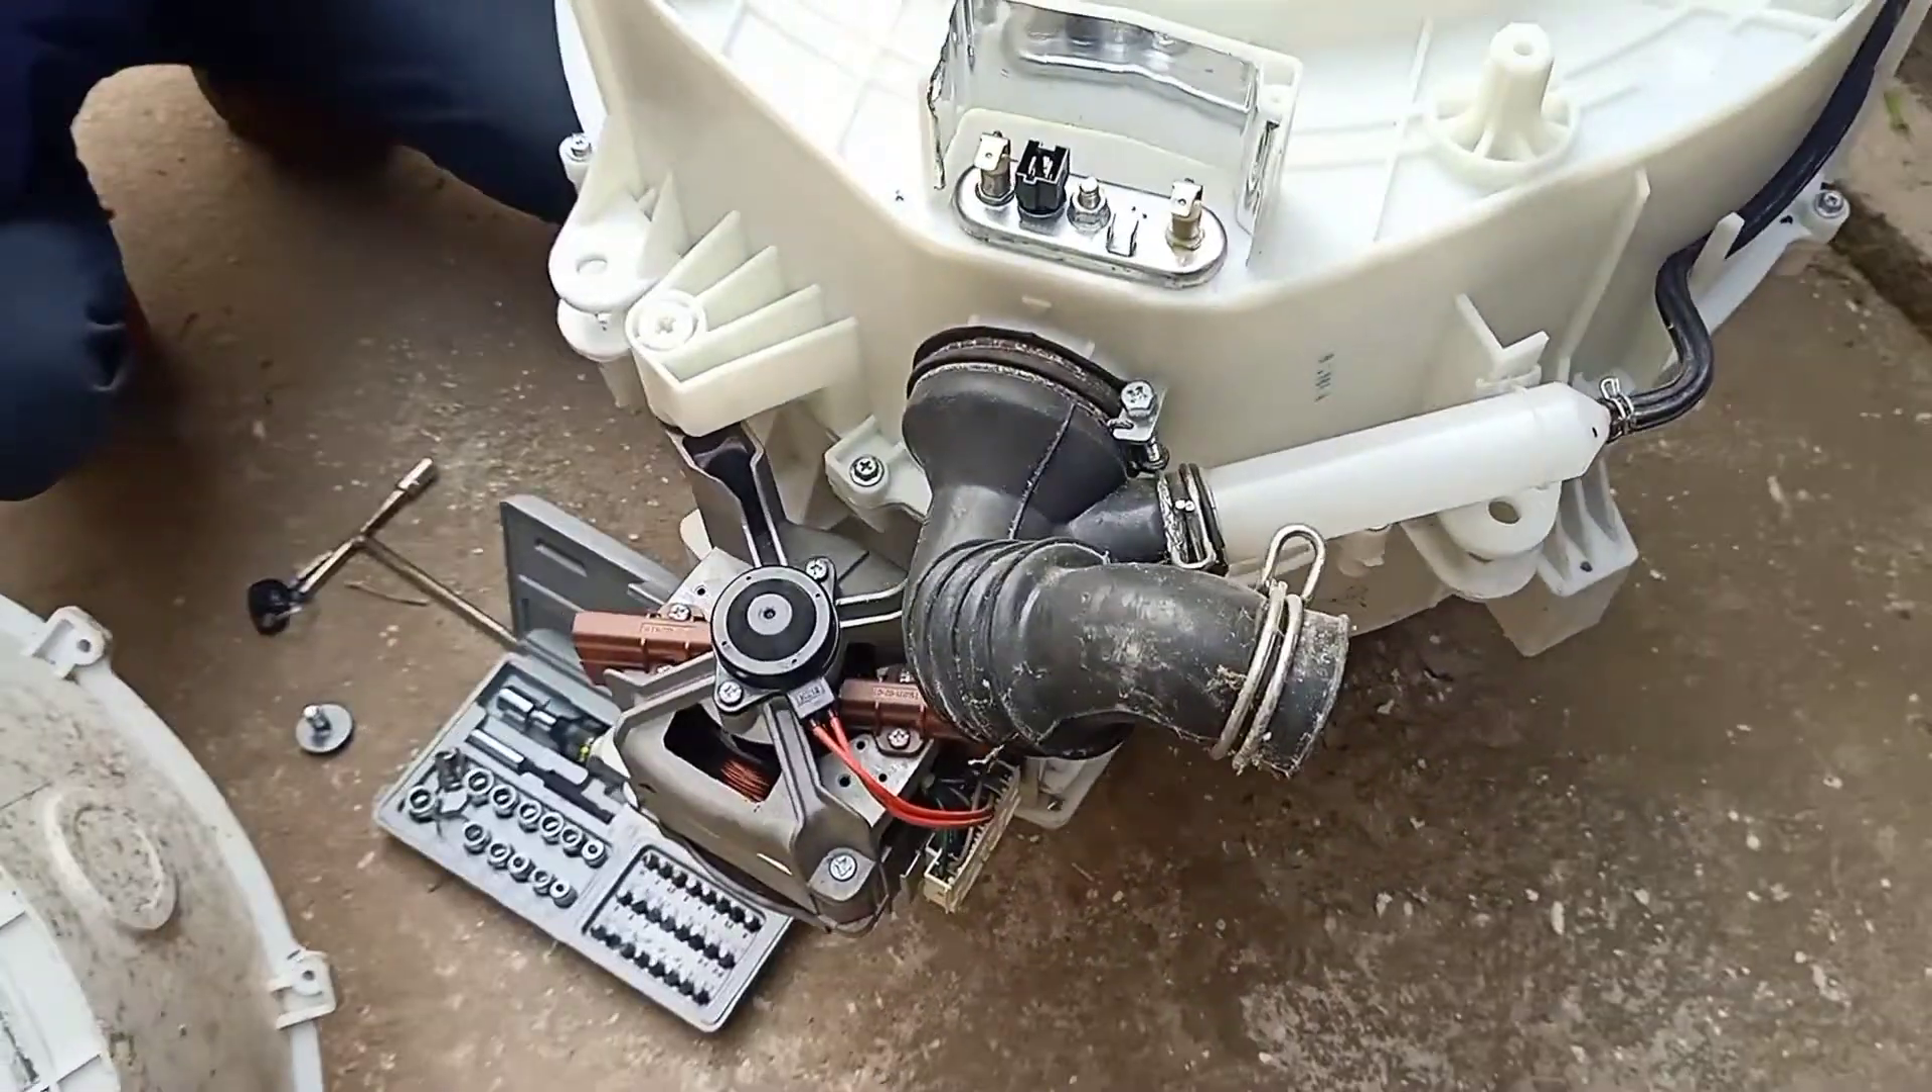देख सकते हैं एक ड्रम में आपको मोटर लग गया।